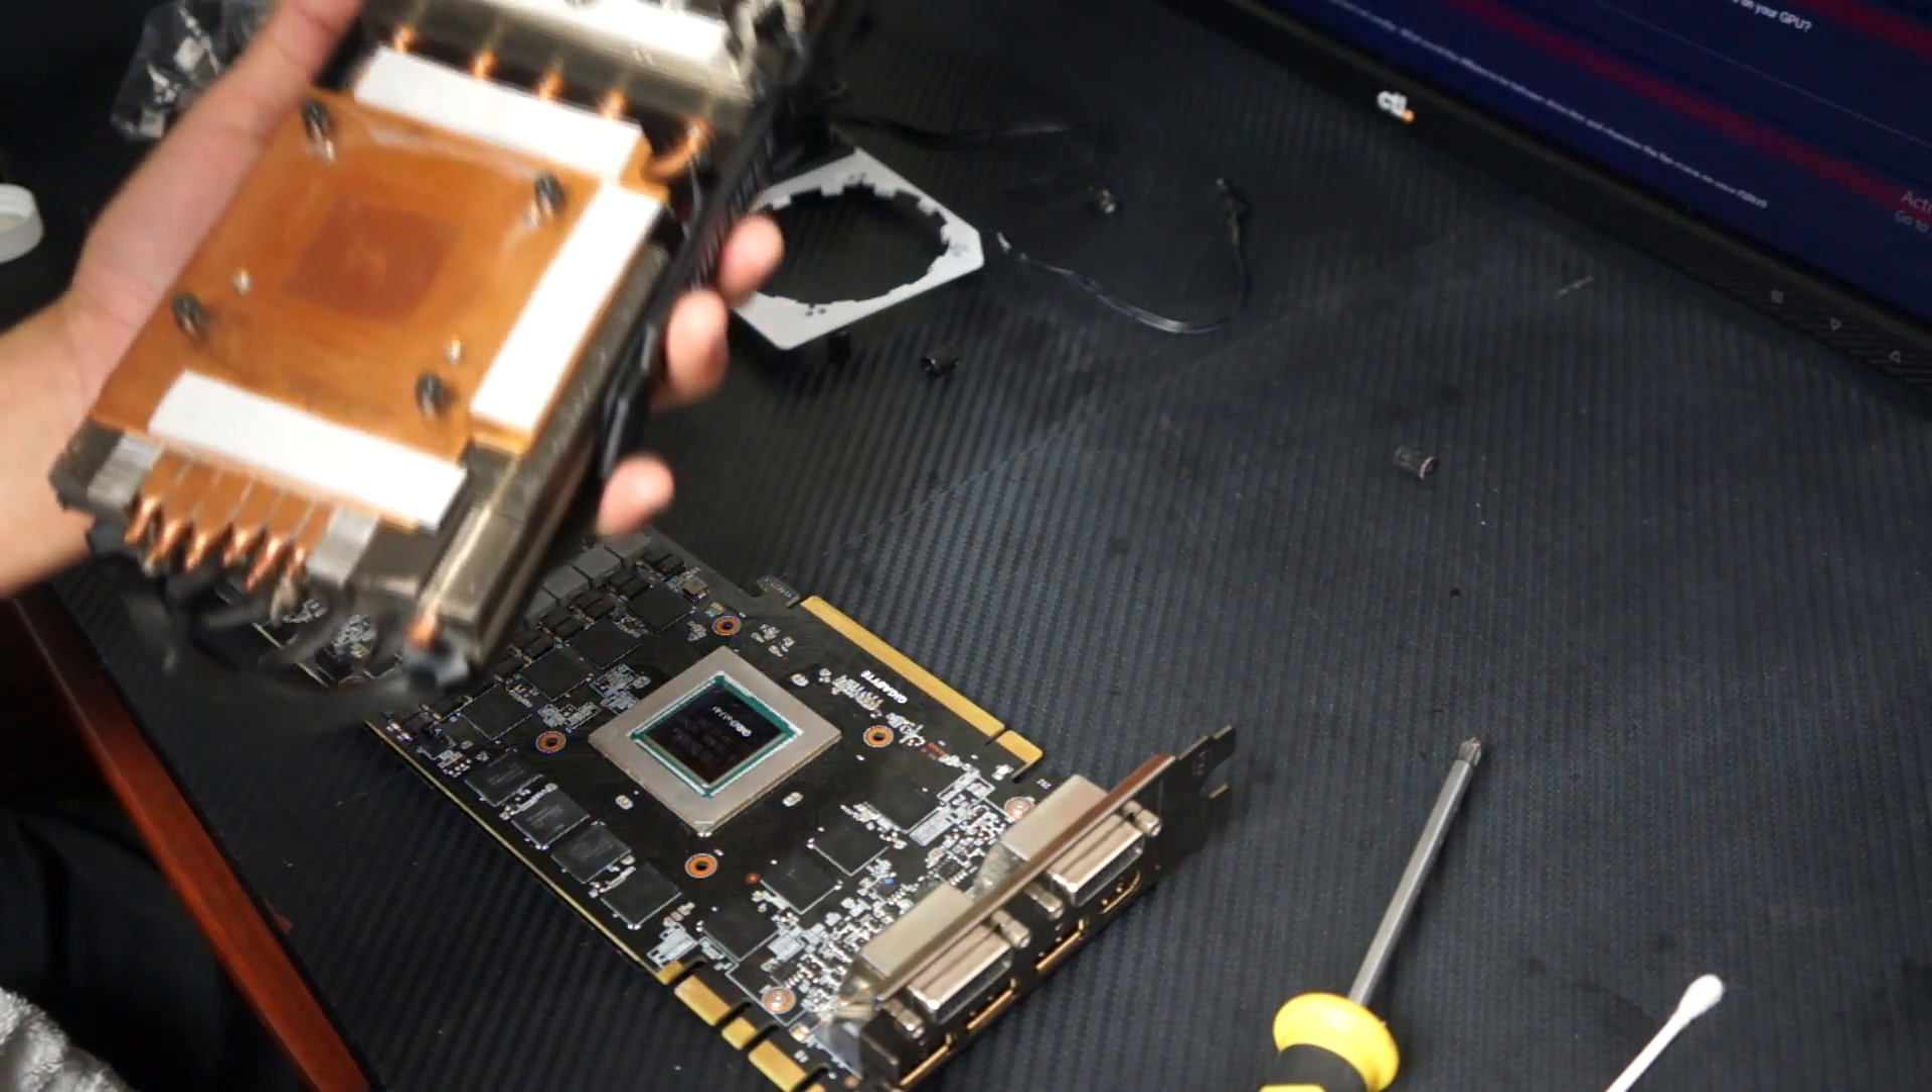So here's the cooler removed already.